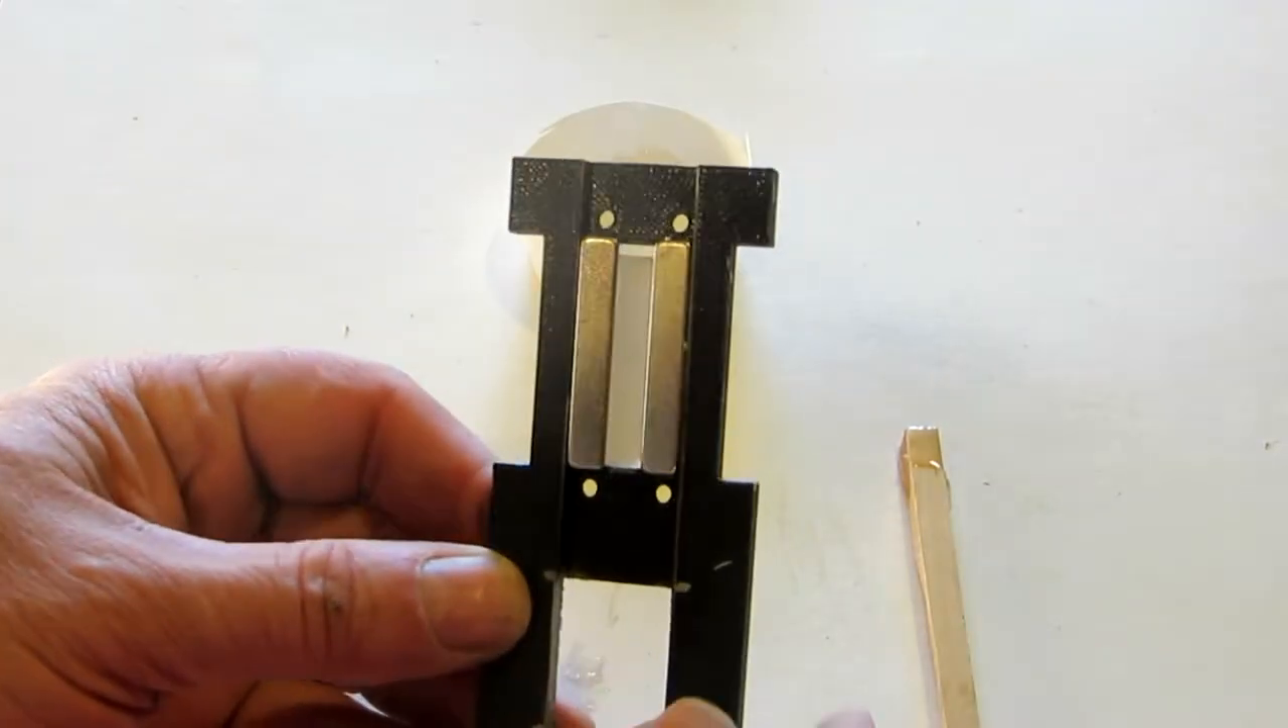And everything seems lined up. So here we see our magnets are in place.